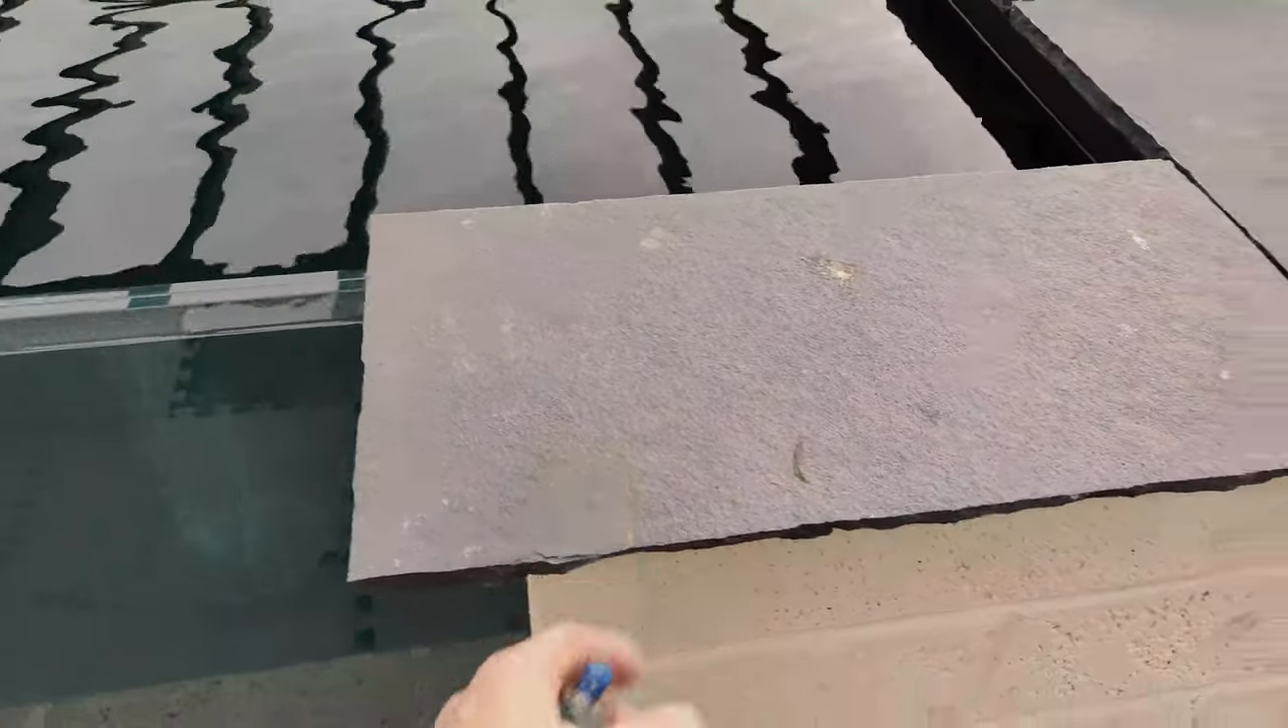The other thing I need to do now is these front ones, I just need to take a bit off the edges of those. Because they're sticking a bit too far over the window for my liking.